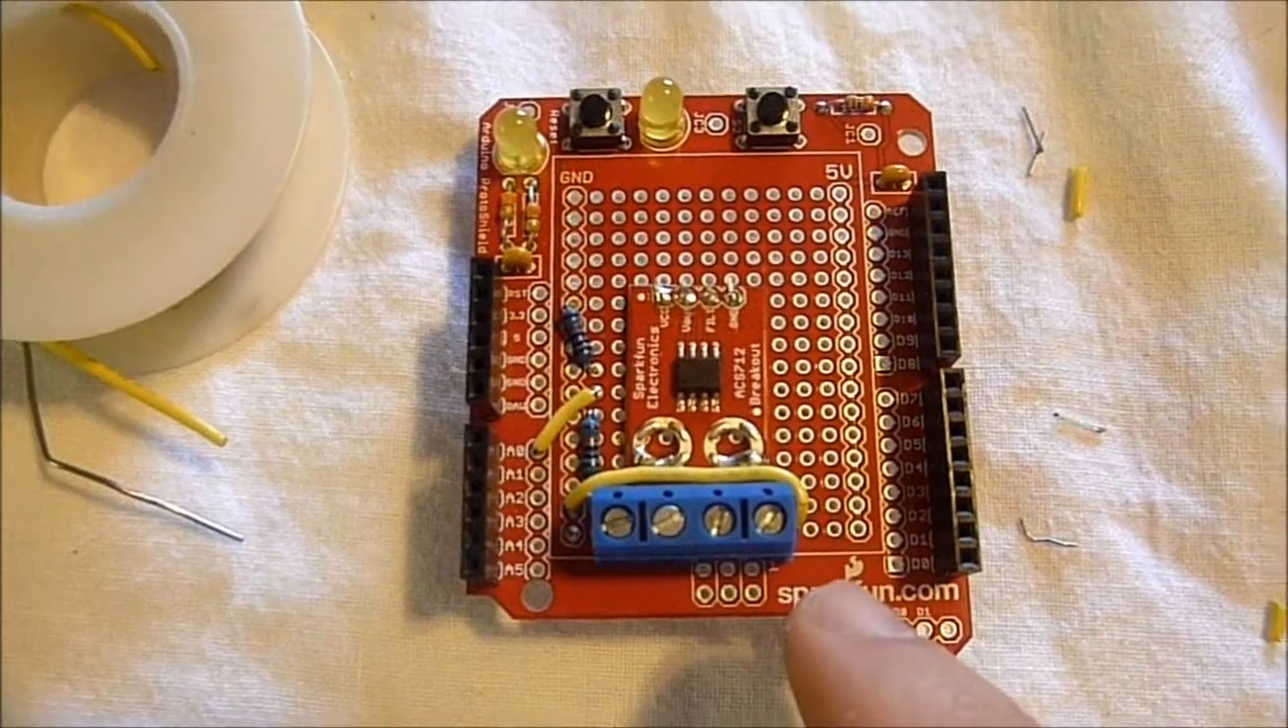So what we've done under here is on the top we put a yellow wire from one end to the other.